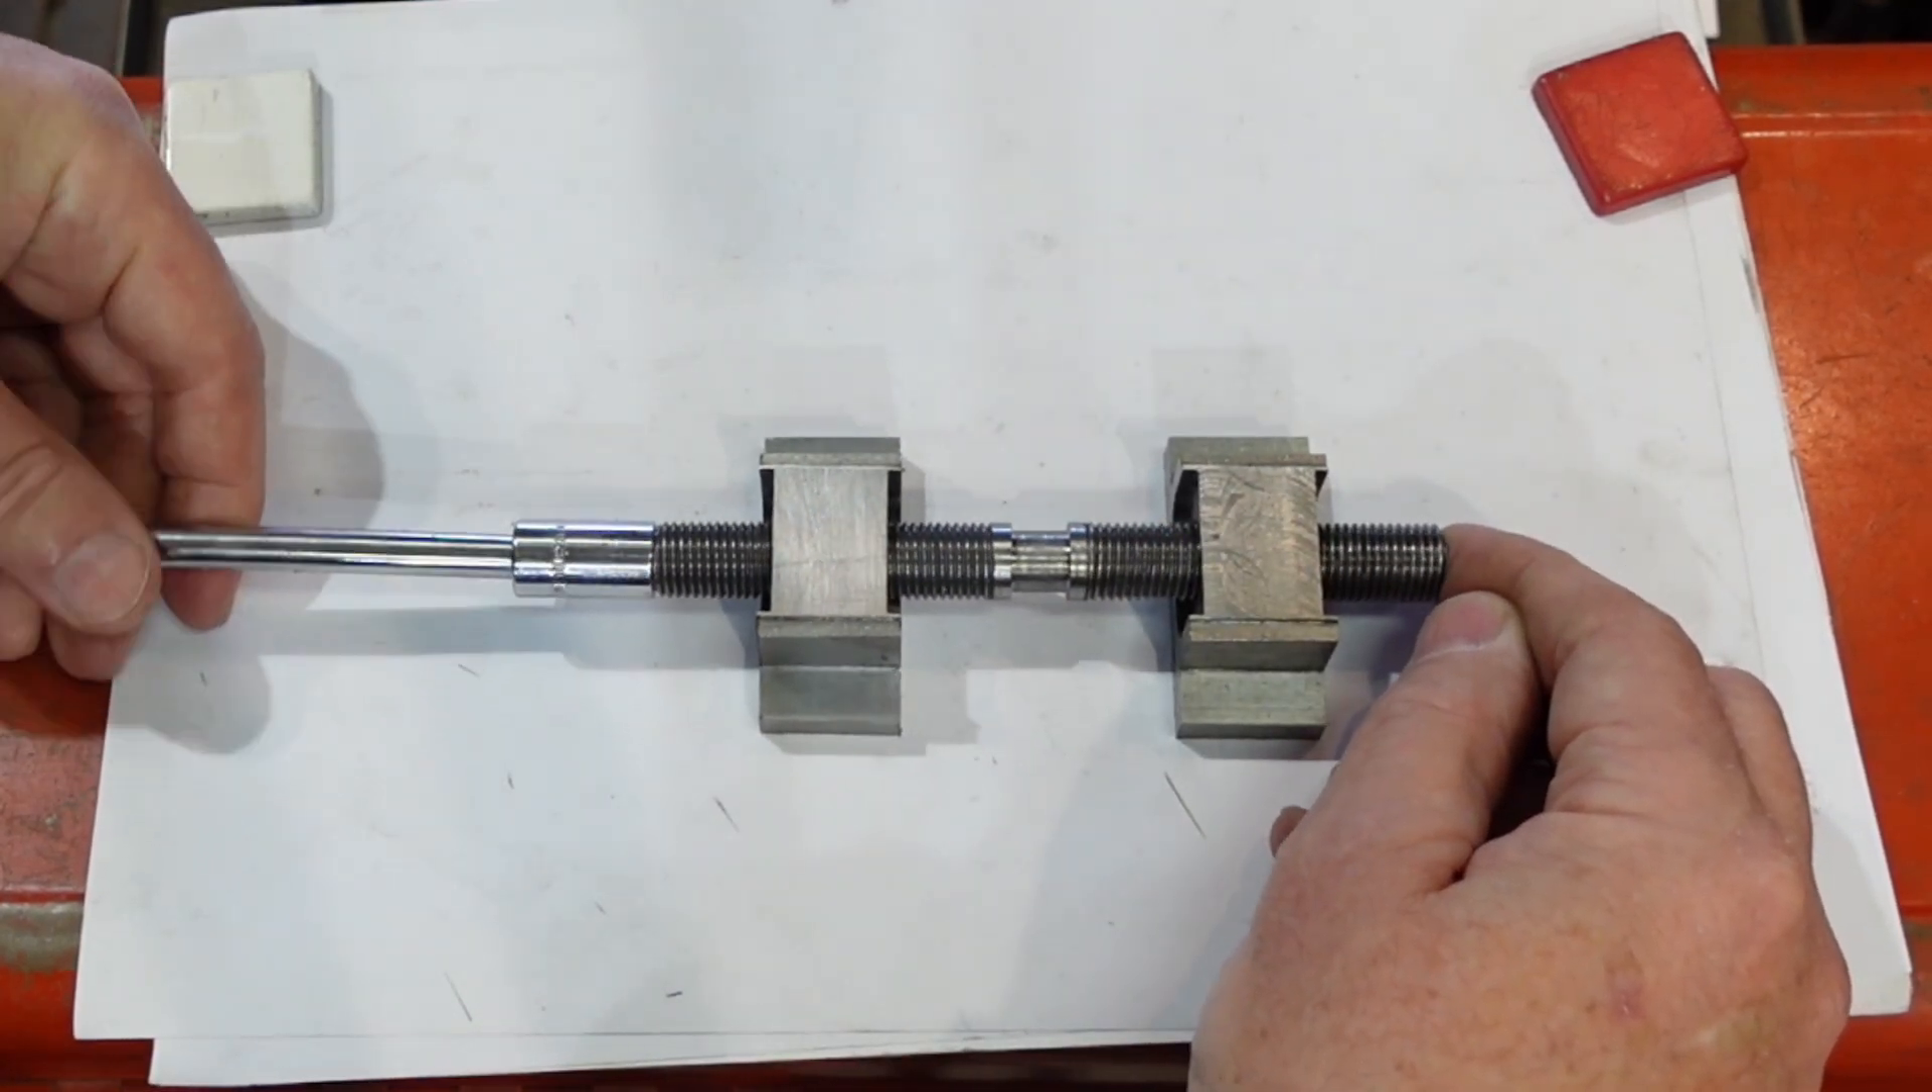So I've got my two nuts left hand and right hand on the on the thread.